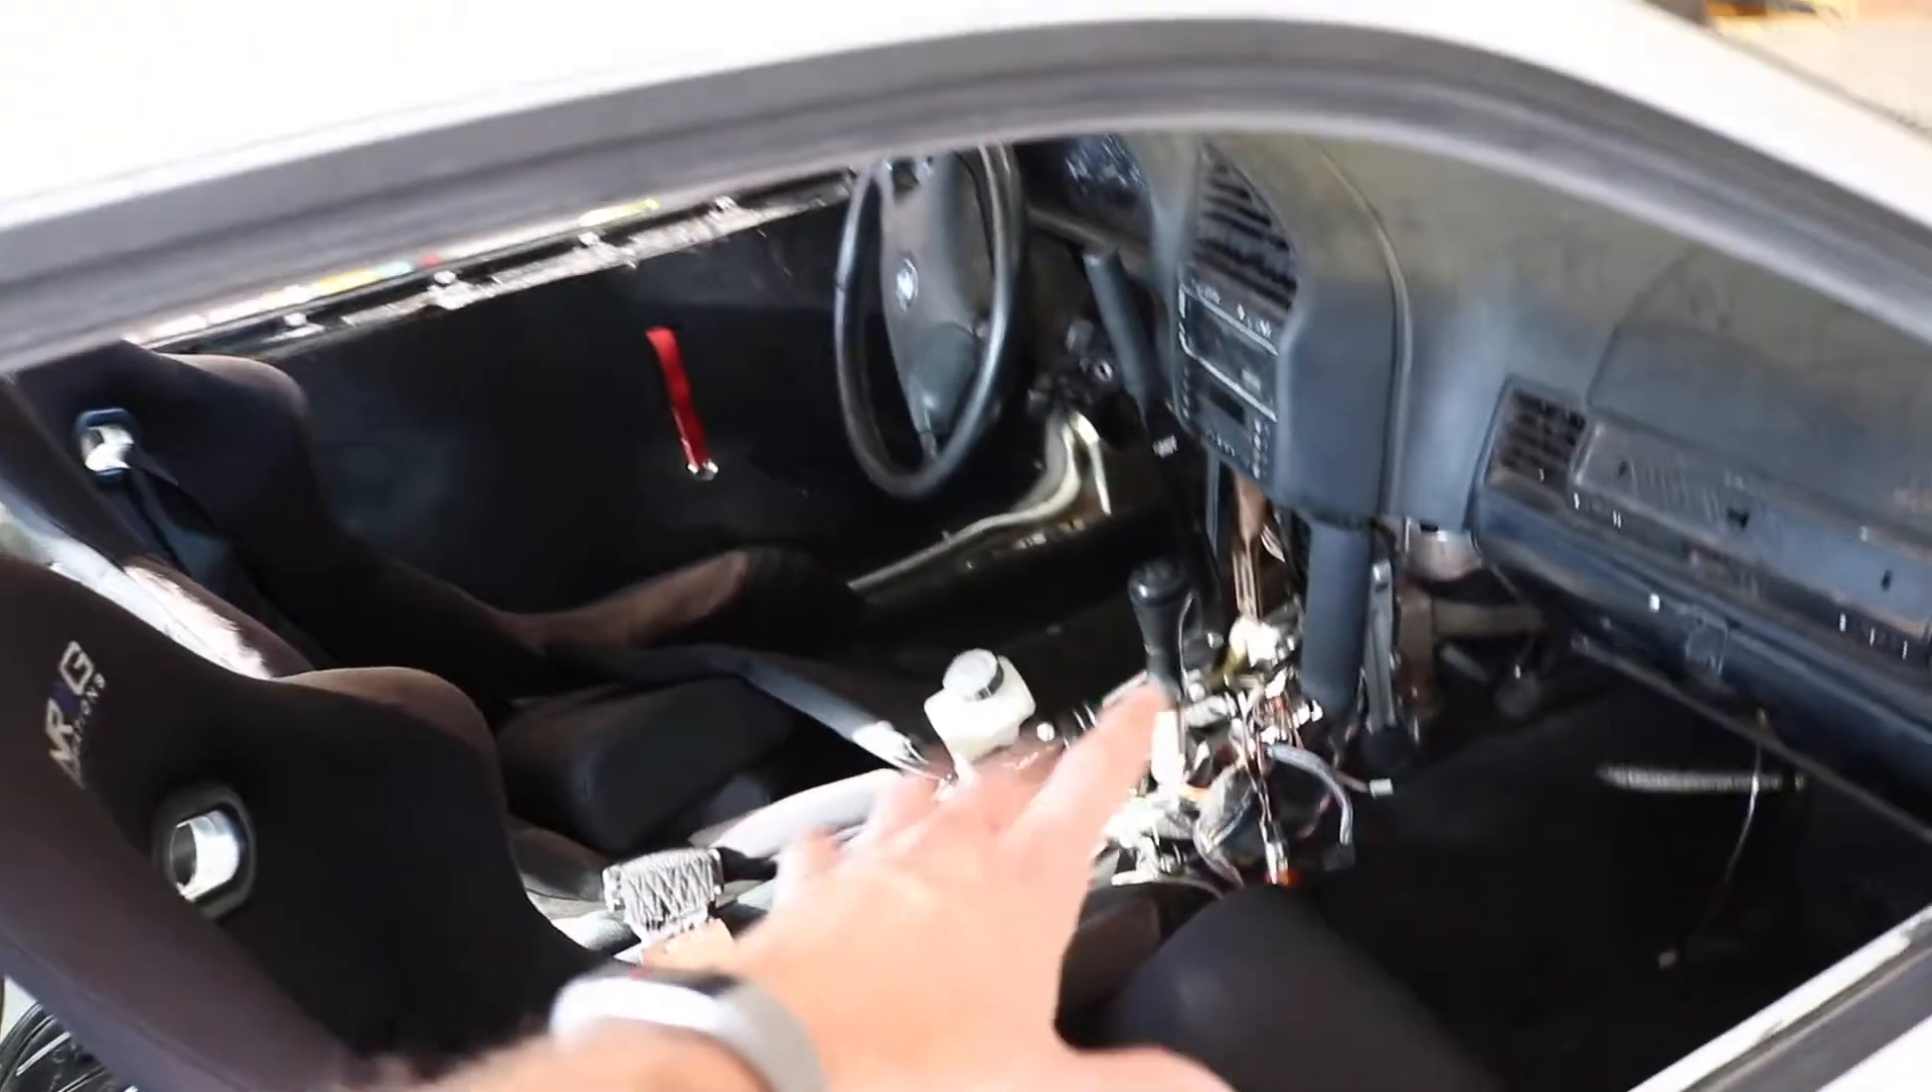I still have all the interior pieces as far as the console and all this stuff out here.